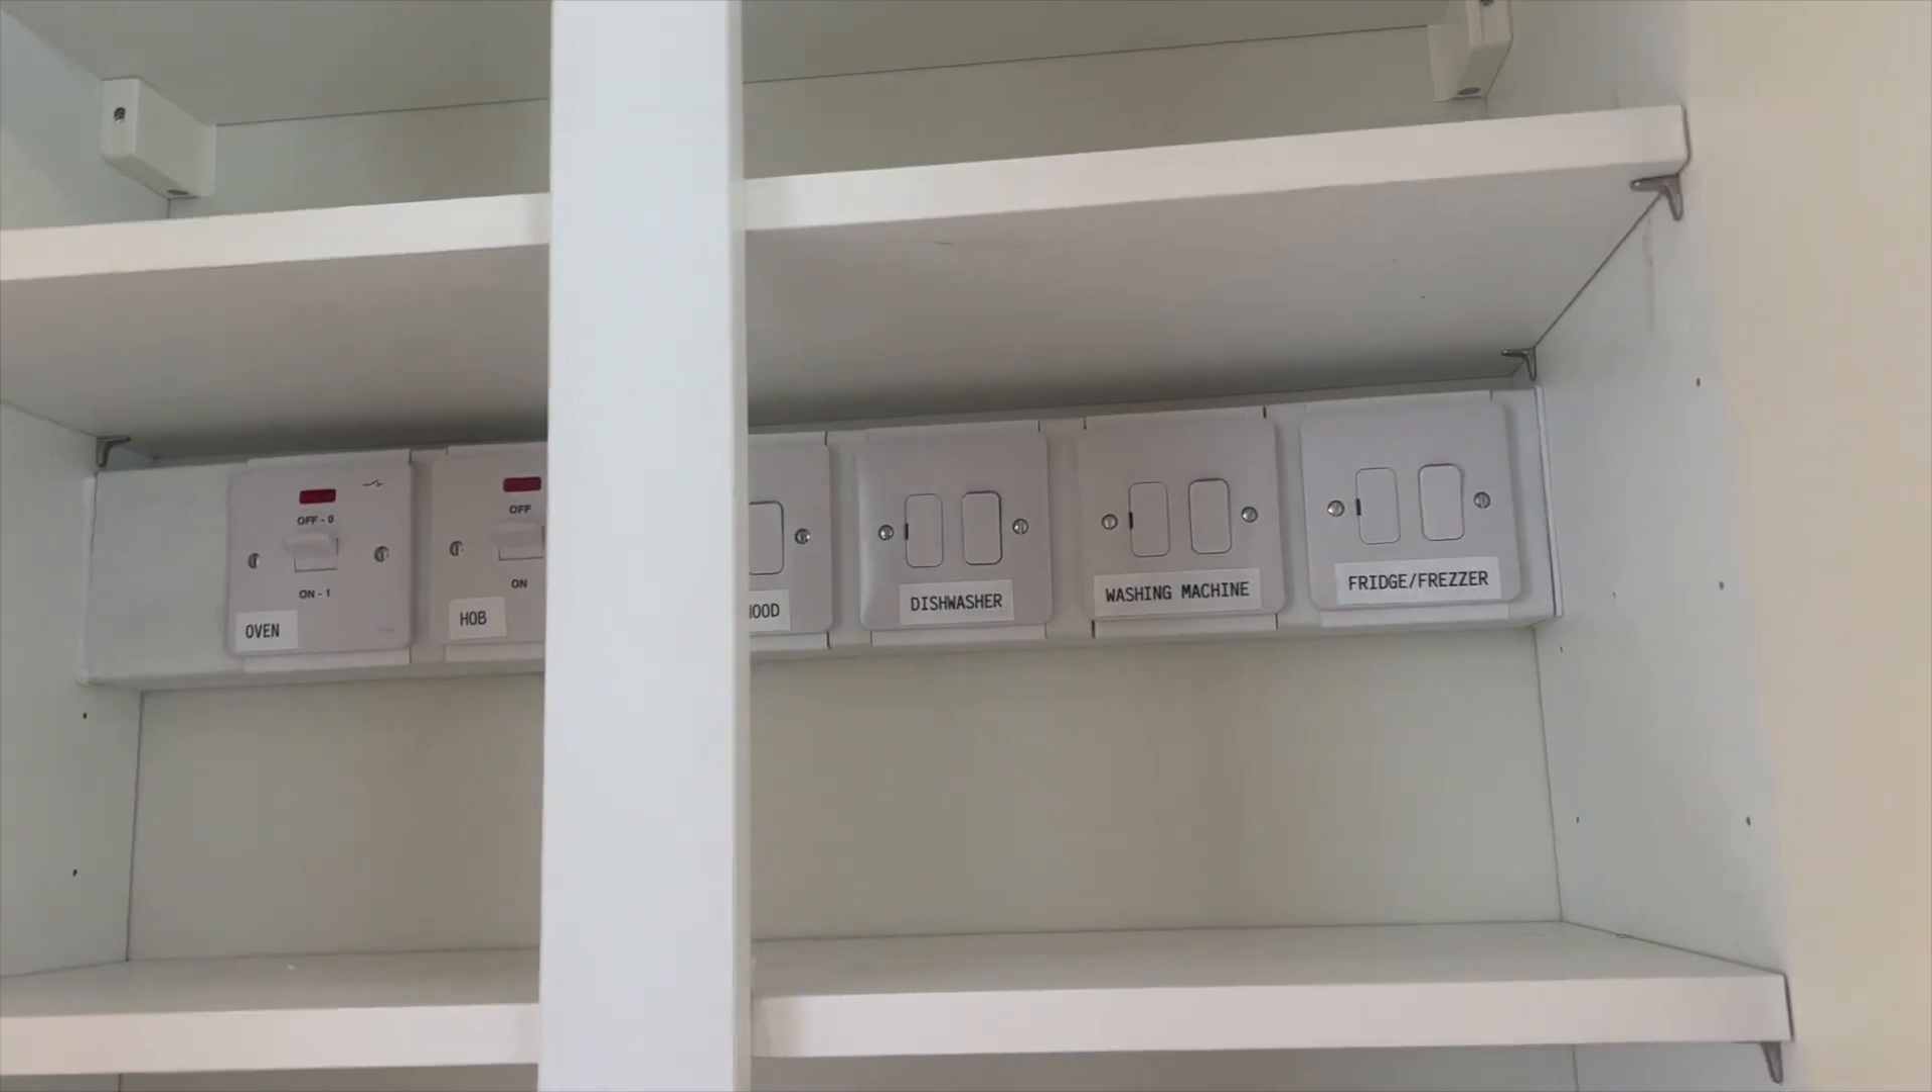What we've got is we've got all the isolators in there.